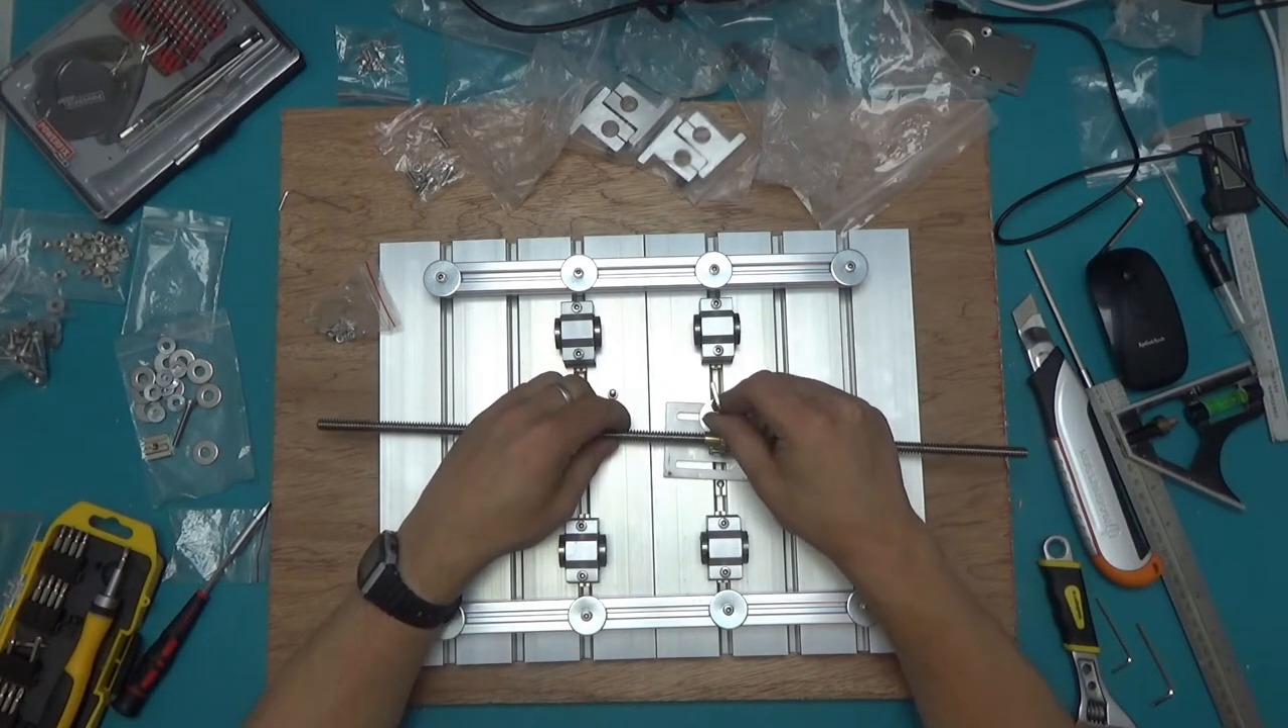We've got the bed assembled and in one piece.